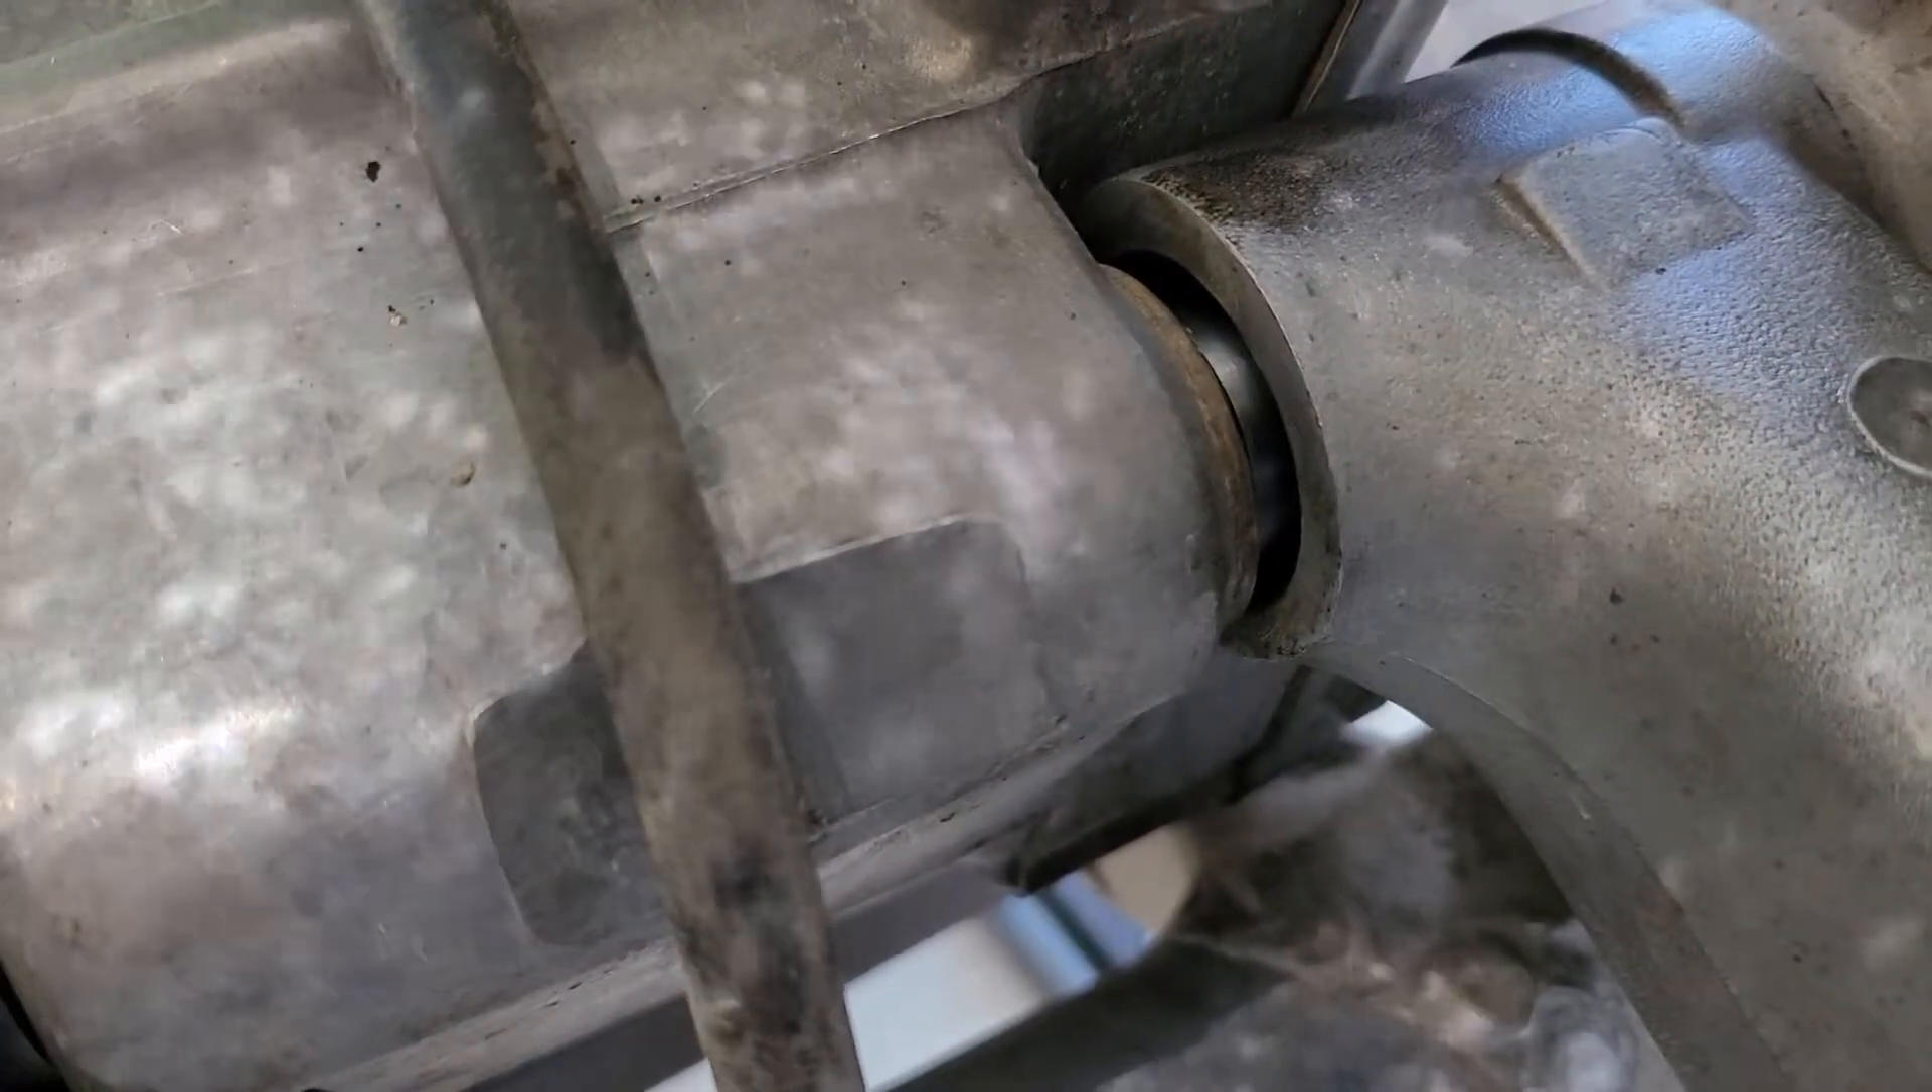You can see that opening right there that's where dirt gets in.